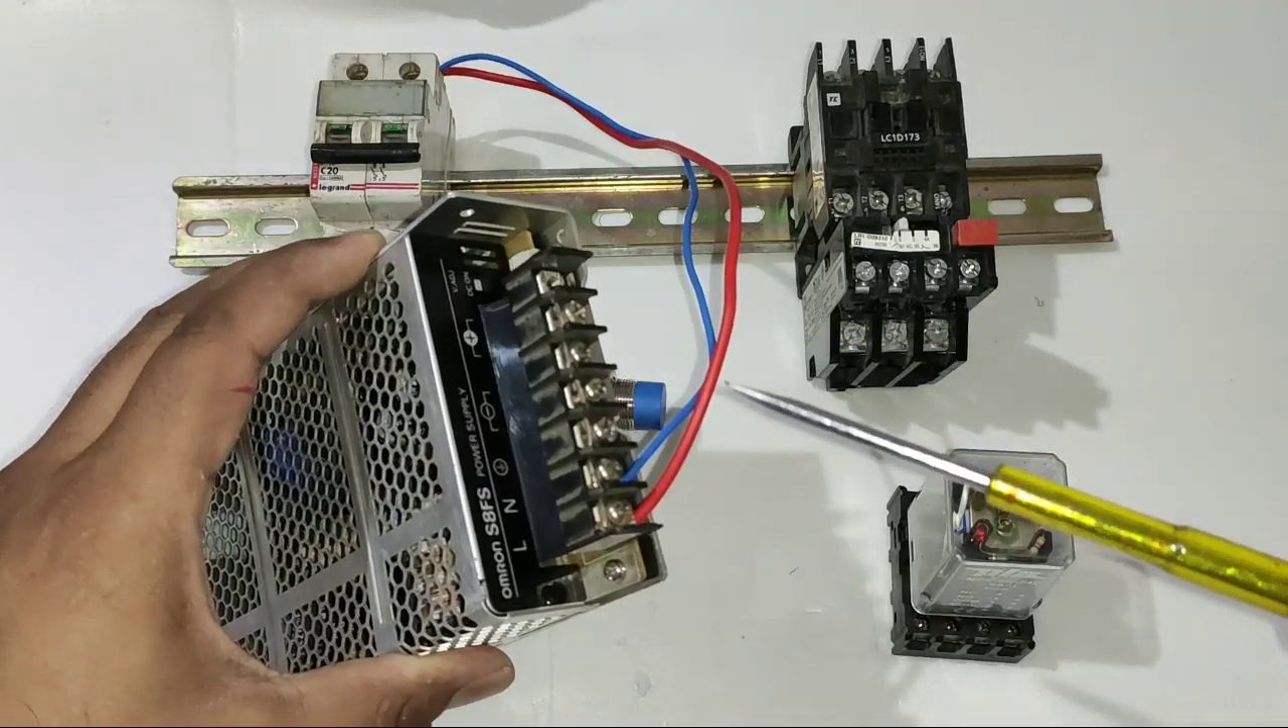अब SMPS में आप देख सकते हैं line और neutral हमने दे दिया है।